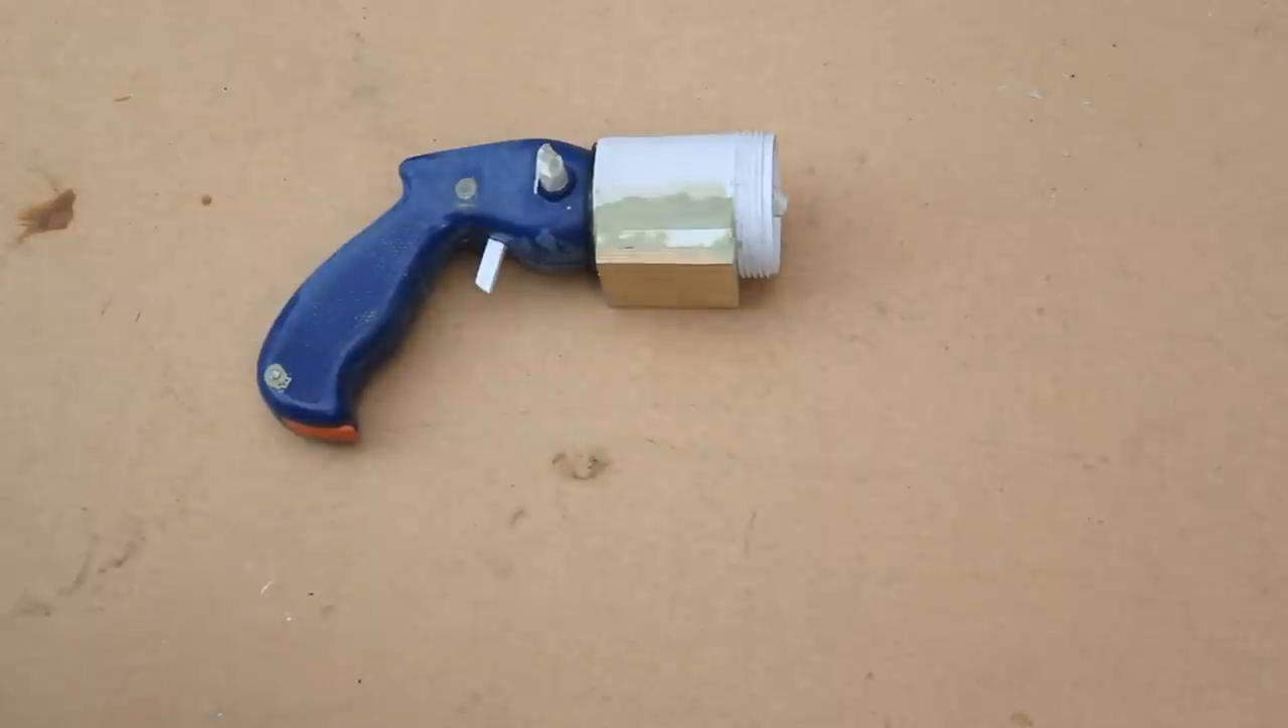I've glued a flat piece of wood to the base of the pipe section and then filled this in with epoxy putty.